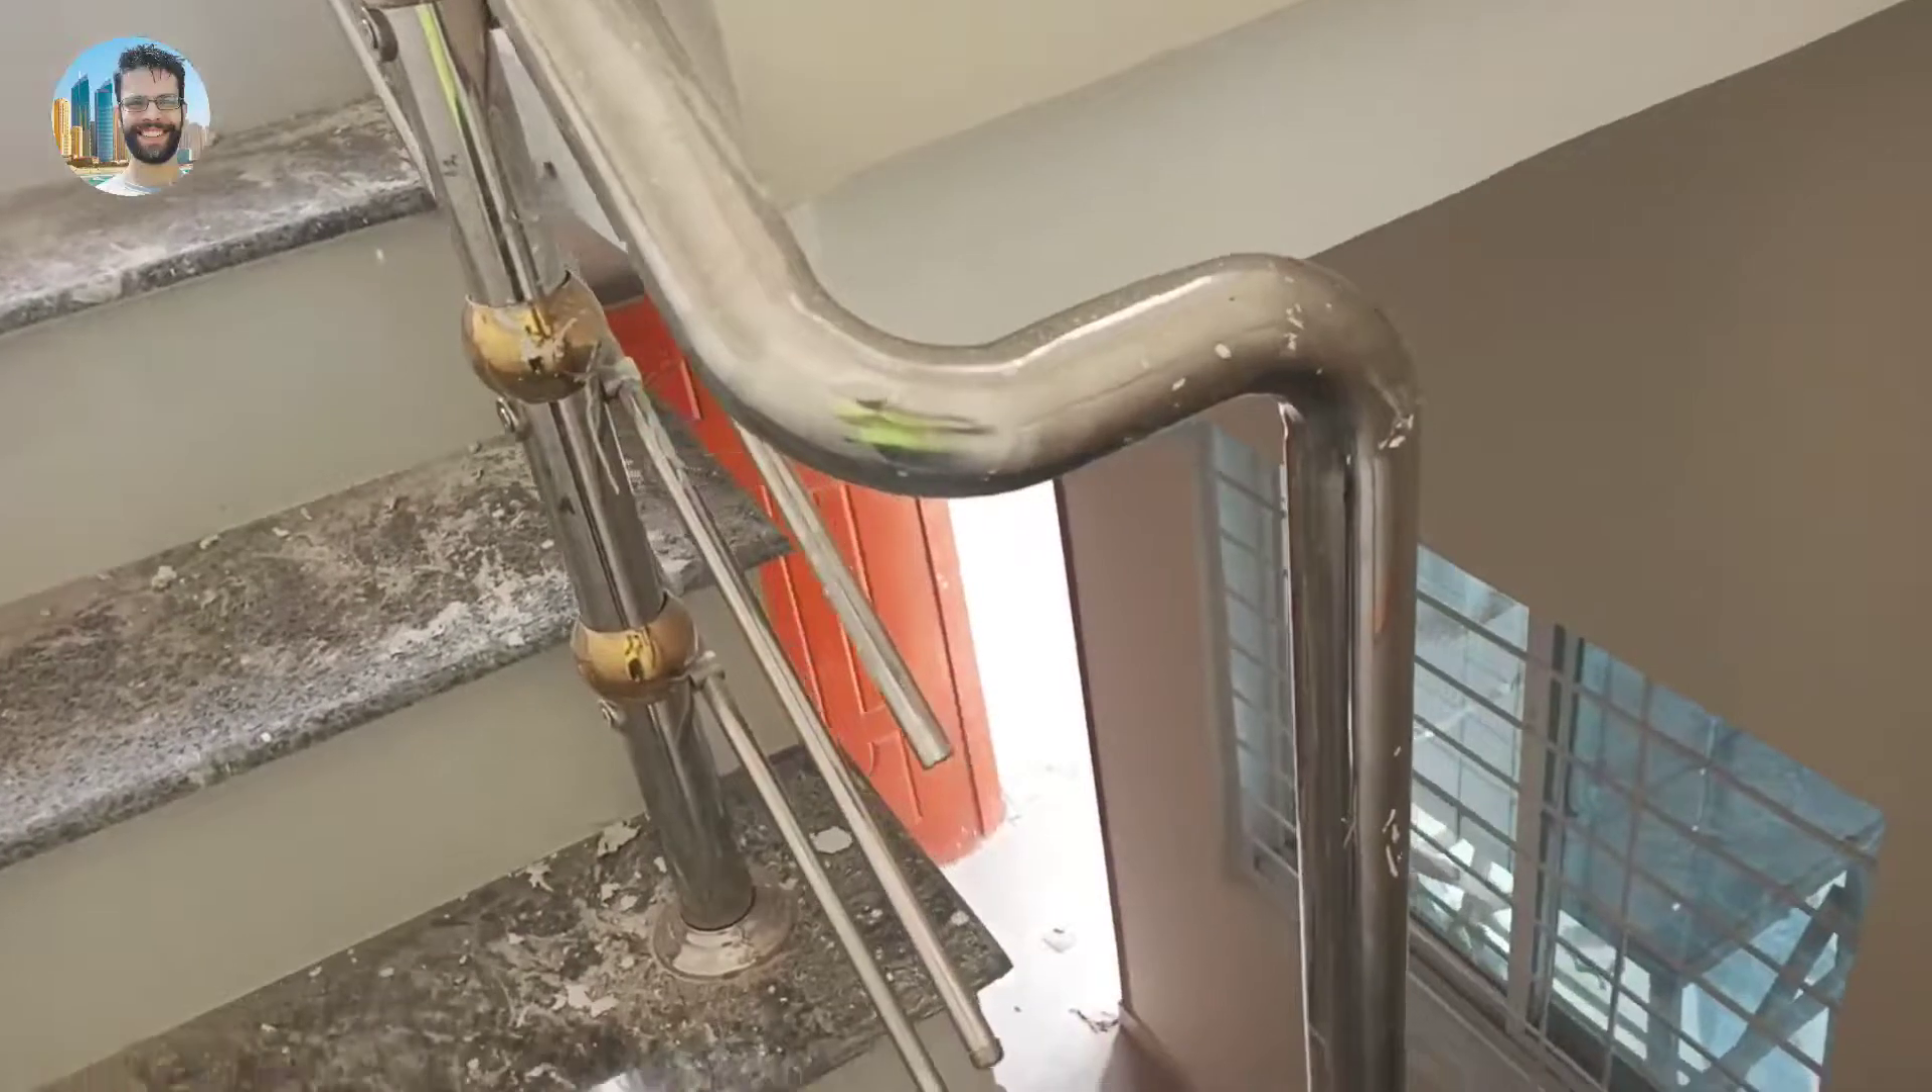یہاں پہ ہم نے ایل بو لگائی ہے۔